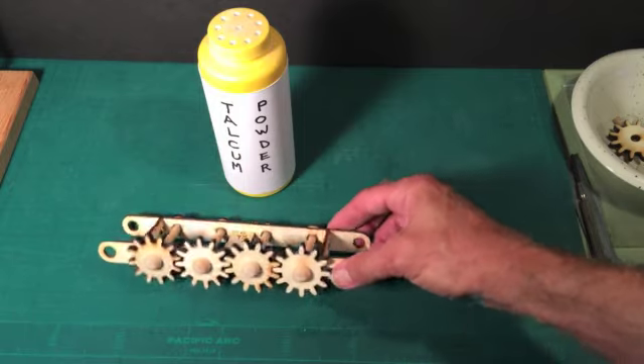Once you've put these four gears in place, if you rotate them you can see that they are now meshed together and they're spinning nicely.